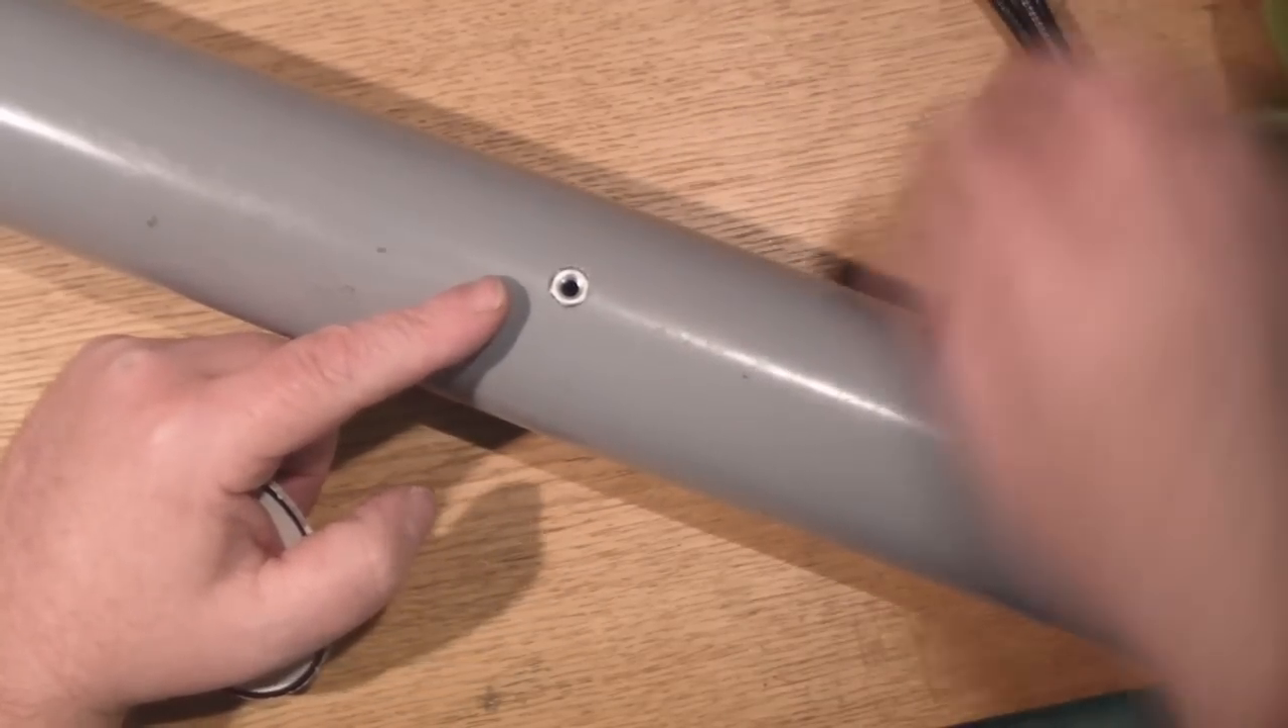So that's the nut in place and I've epoxied it down so it's nice and strong so we can attach a tripod to it now.